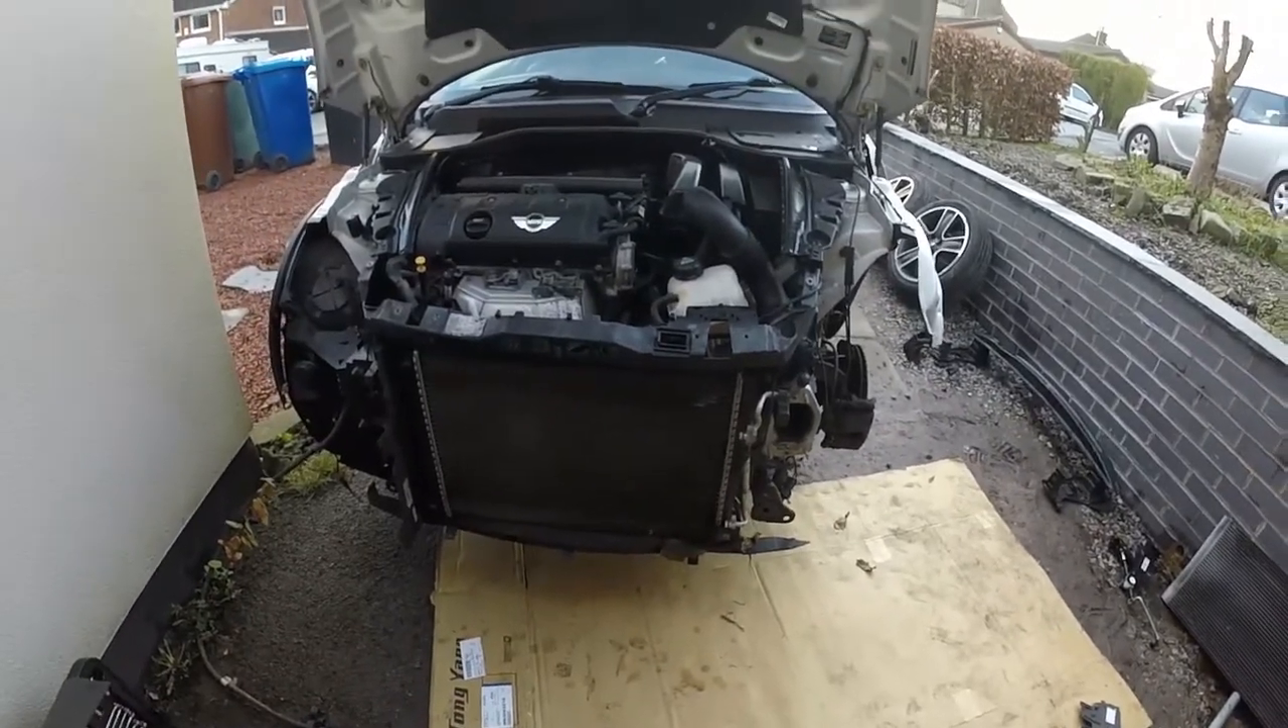So we got all the crash bar off.